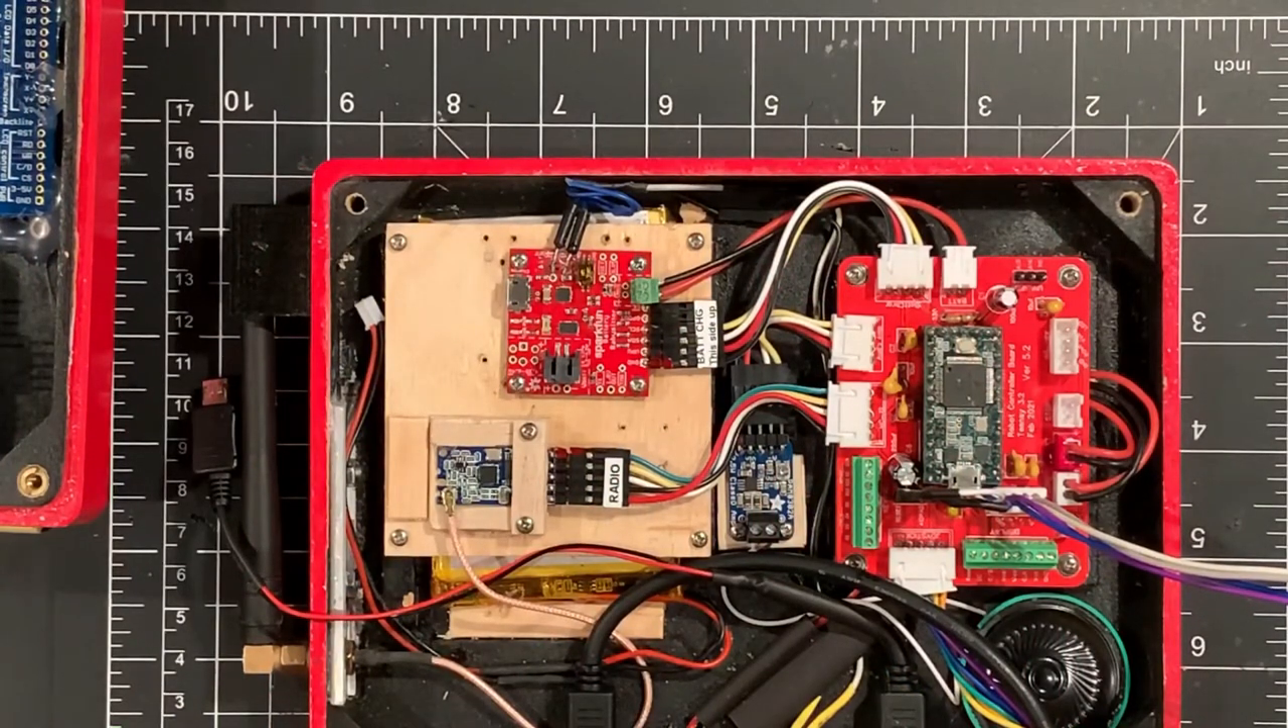We've now got pretty much everything installed in the bottom of the circuit card.